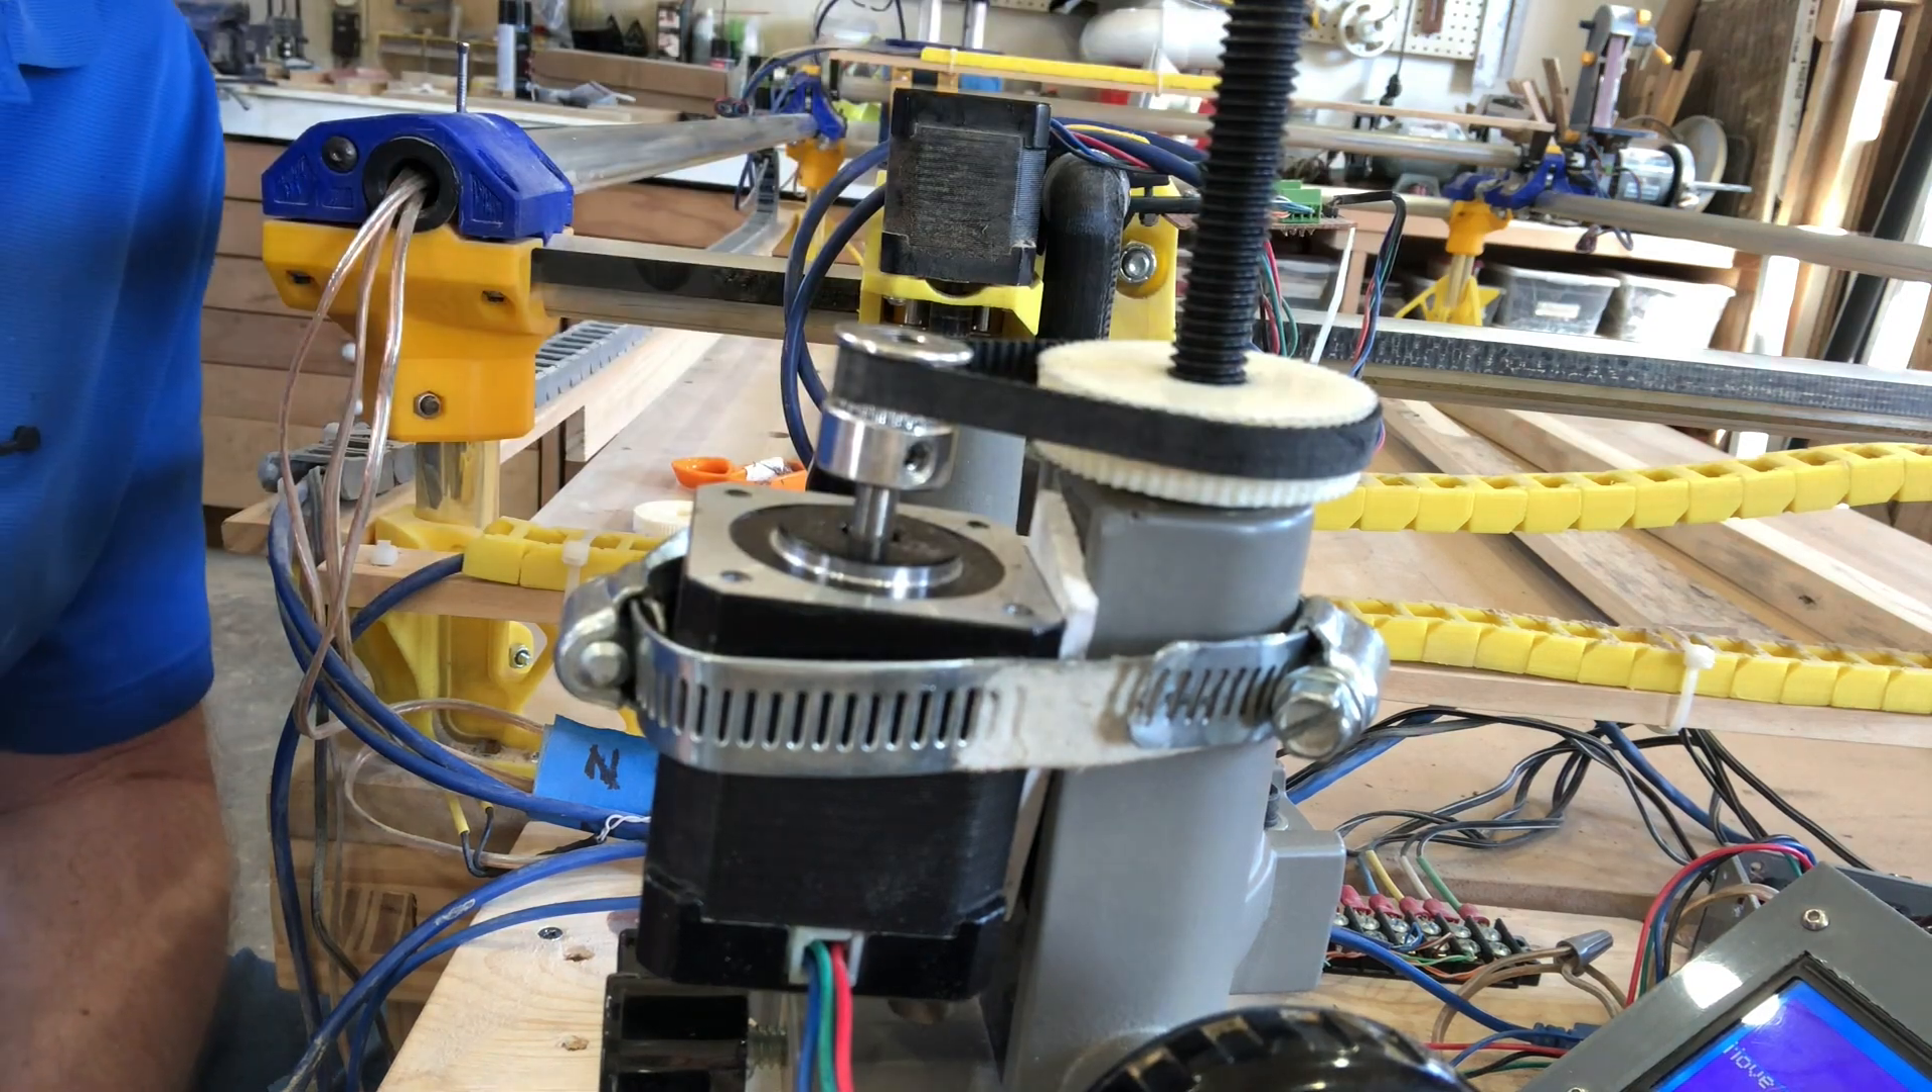So I swapped out our helical gear that I had on the shaft and the helical gear I had here and replaced it with a GT2 belt and a new pulley on the drive mechanism here.